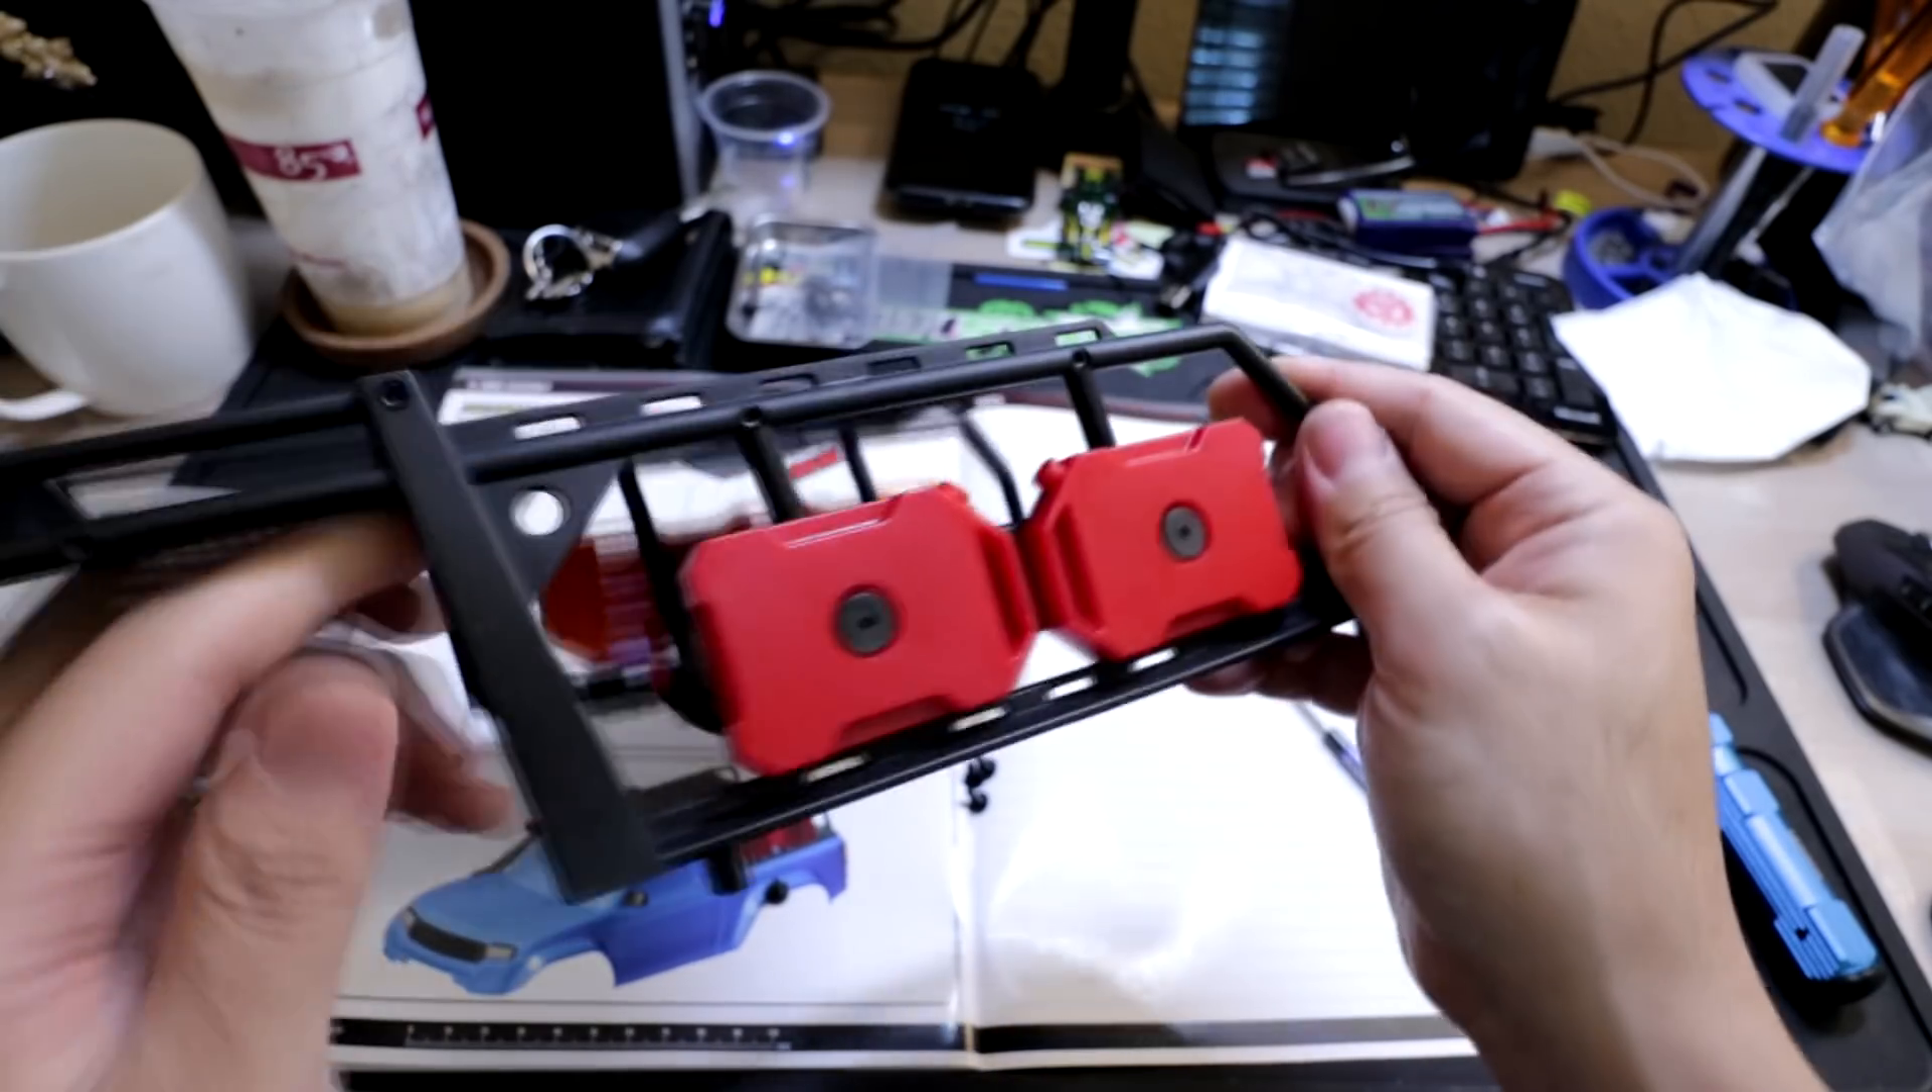Alright, now we've got the rotopacks attached with the correct screws and we move on to step H6, attaching the rack assembly onto the body.